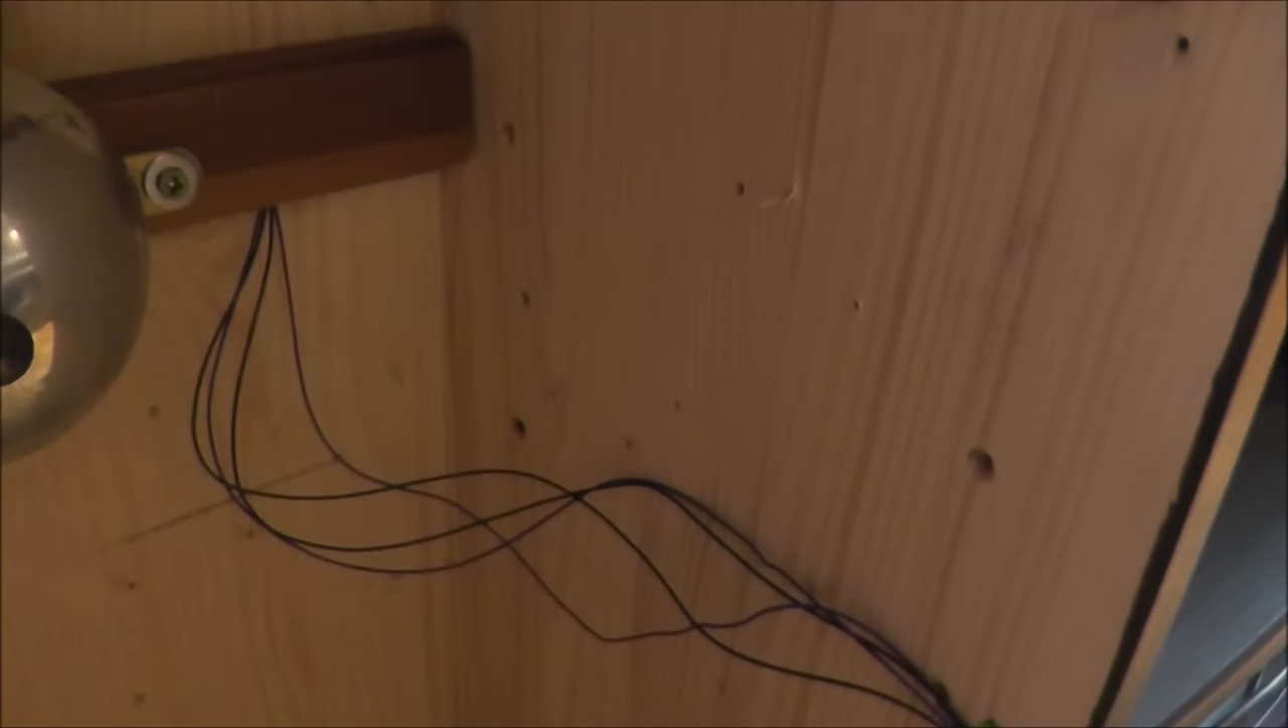Ihr seht hier gehen ein paar Kabel raus, die ich noch nicht zusammengebunden habe.